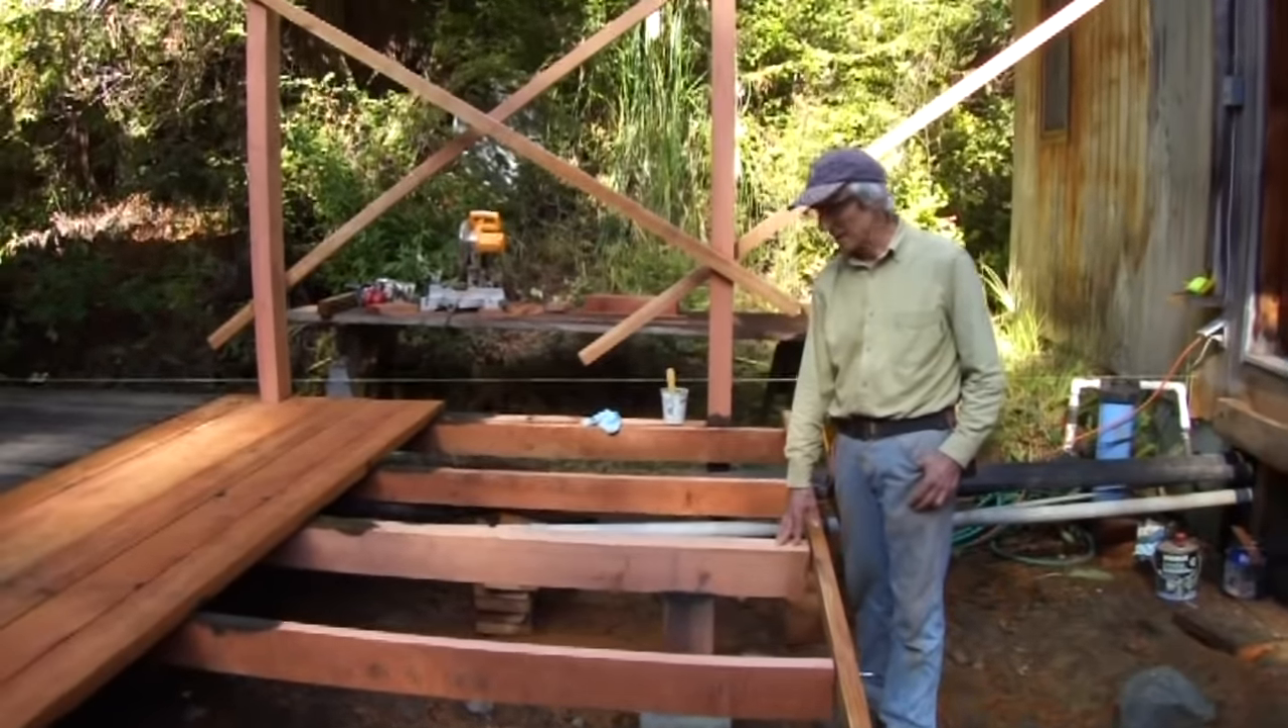I've got the basic structure framed up to support the deck and there'll be a second level here that comes in and supports off of this.